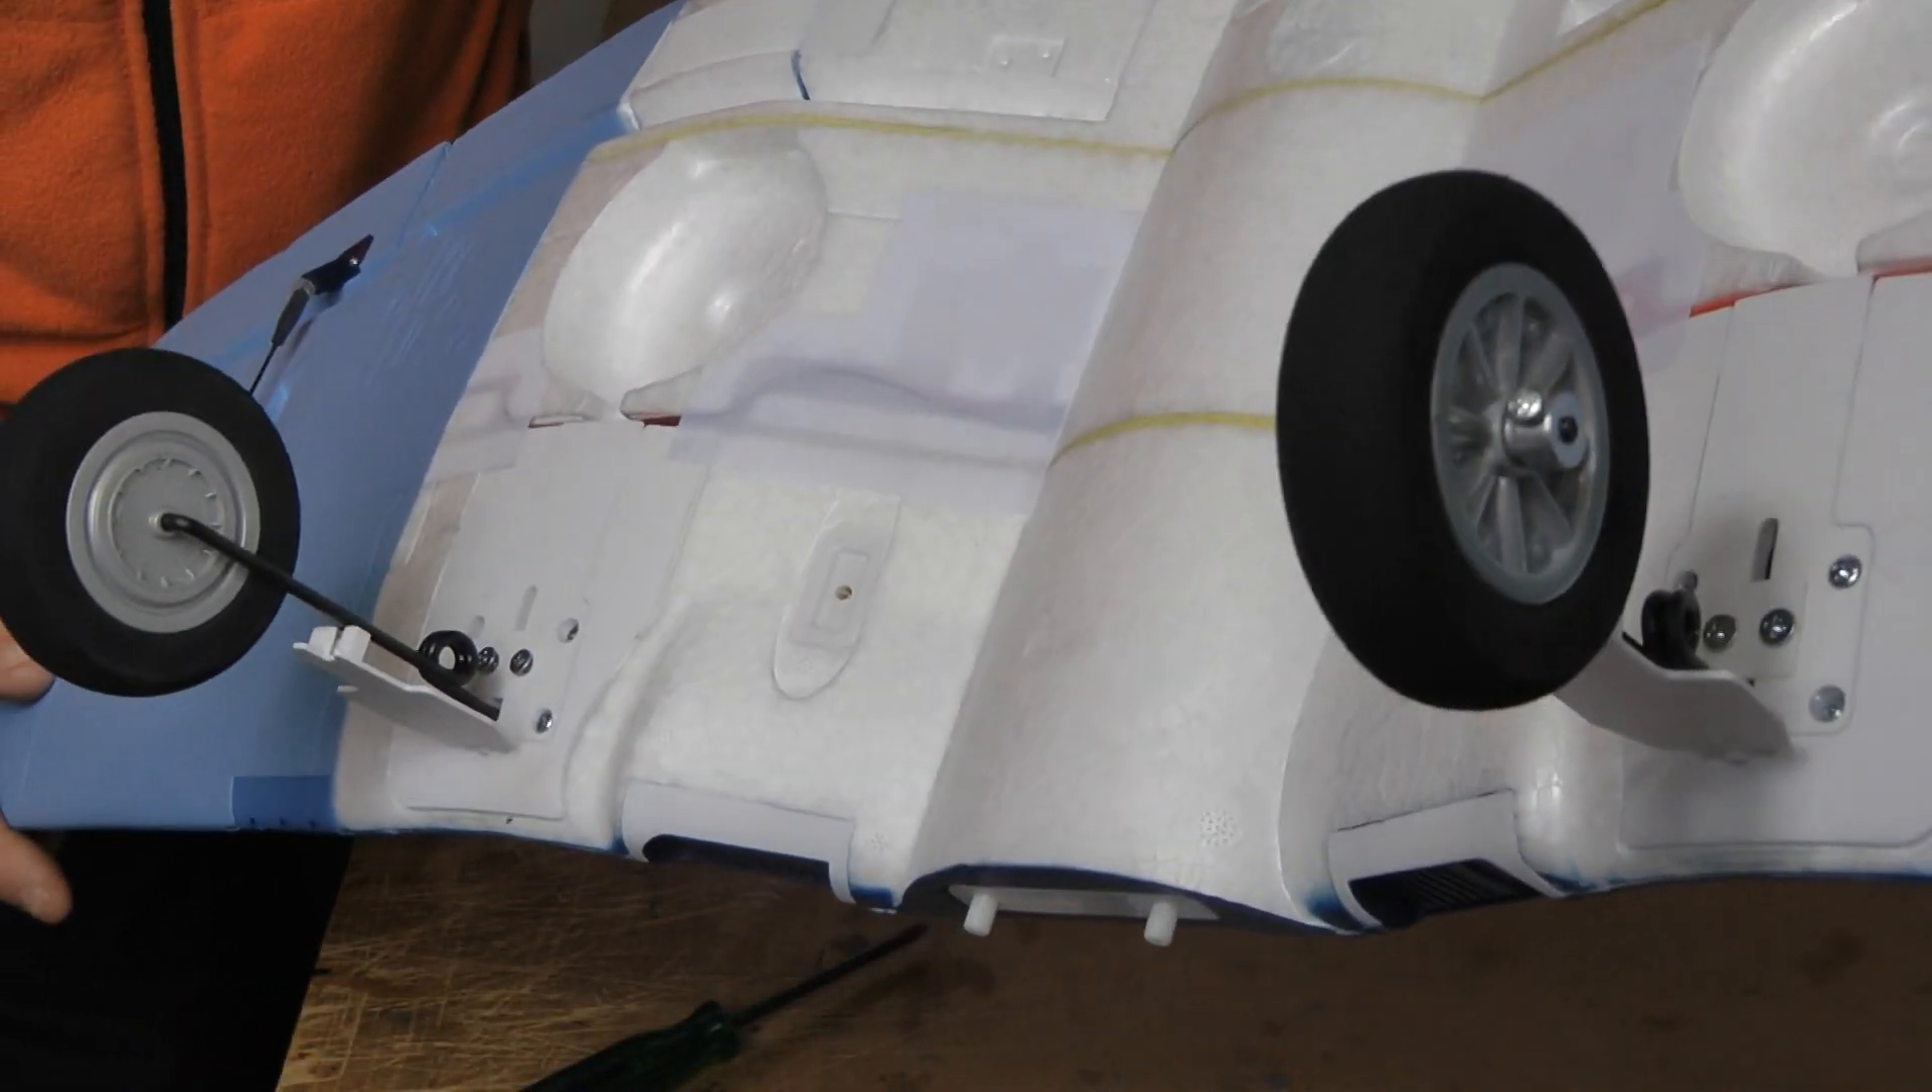Okay there's our wheels fitted that's the landing gear done.